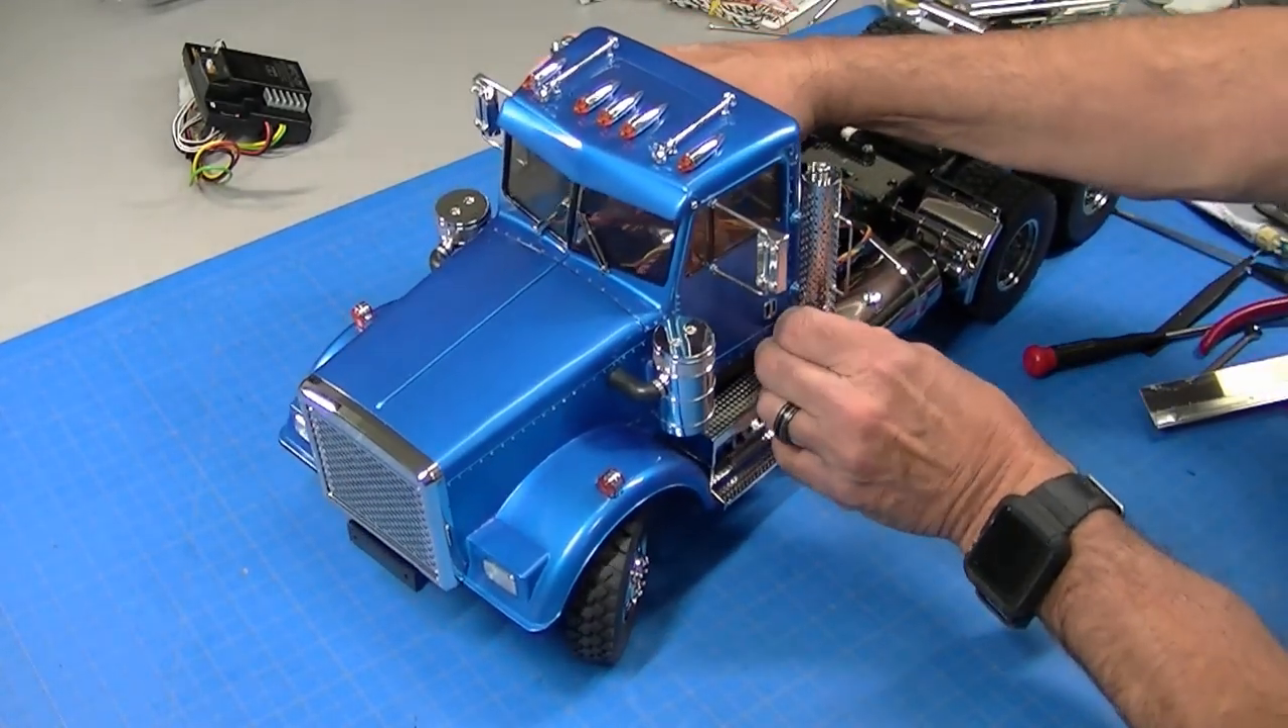There's my body back on with the speaker inside.